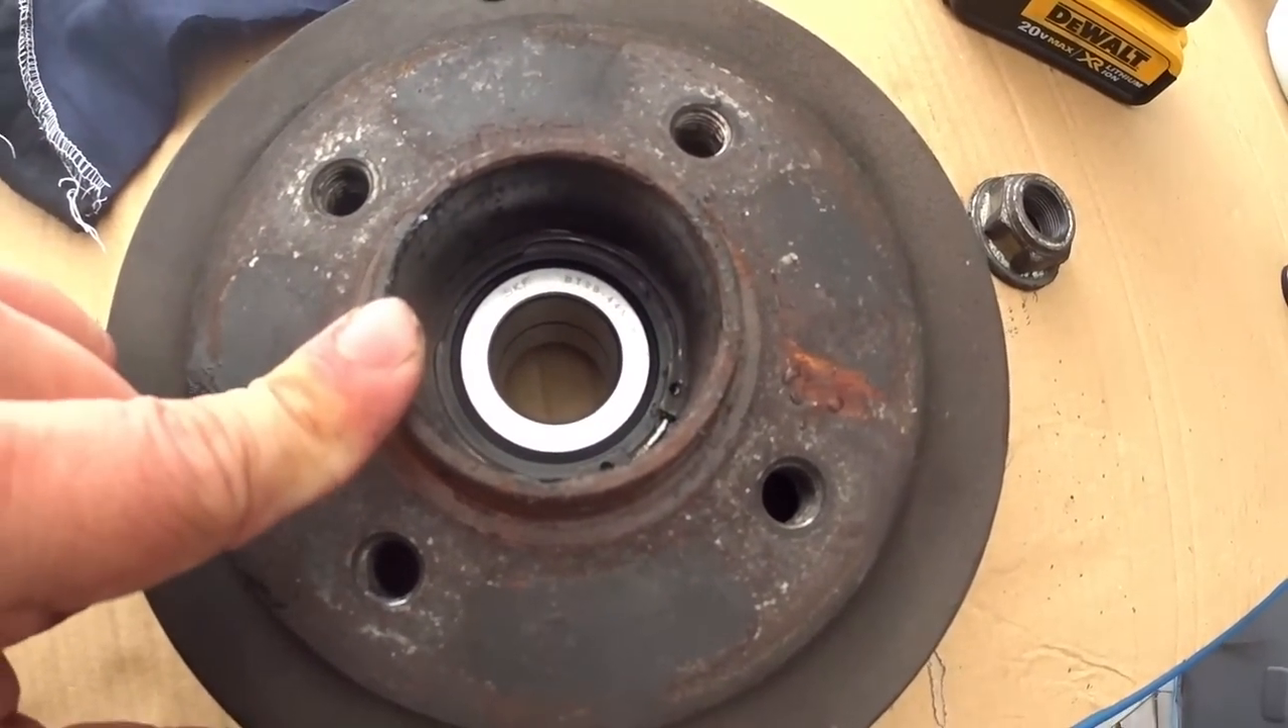Já instalado O novo rolamento desse lado.